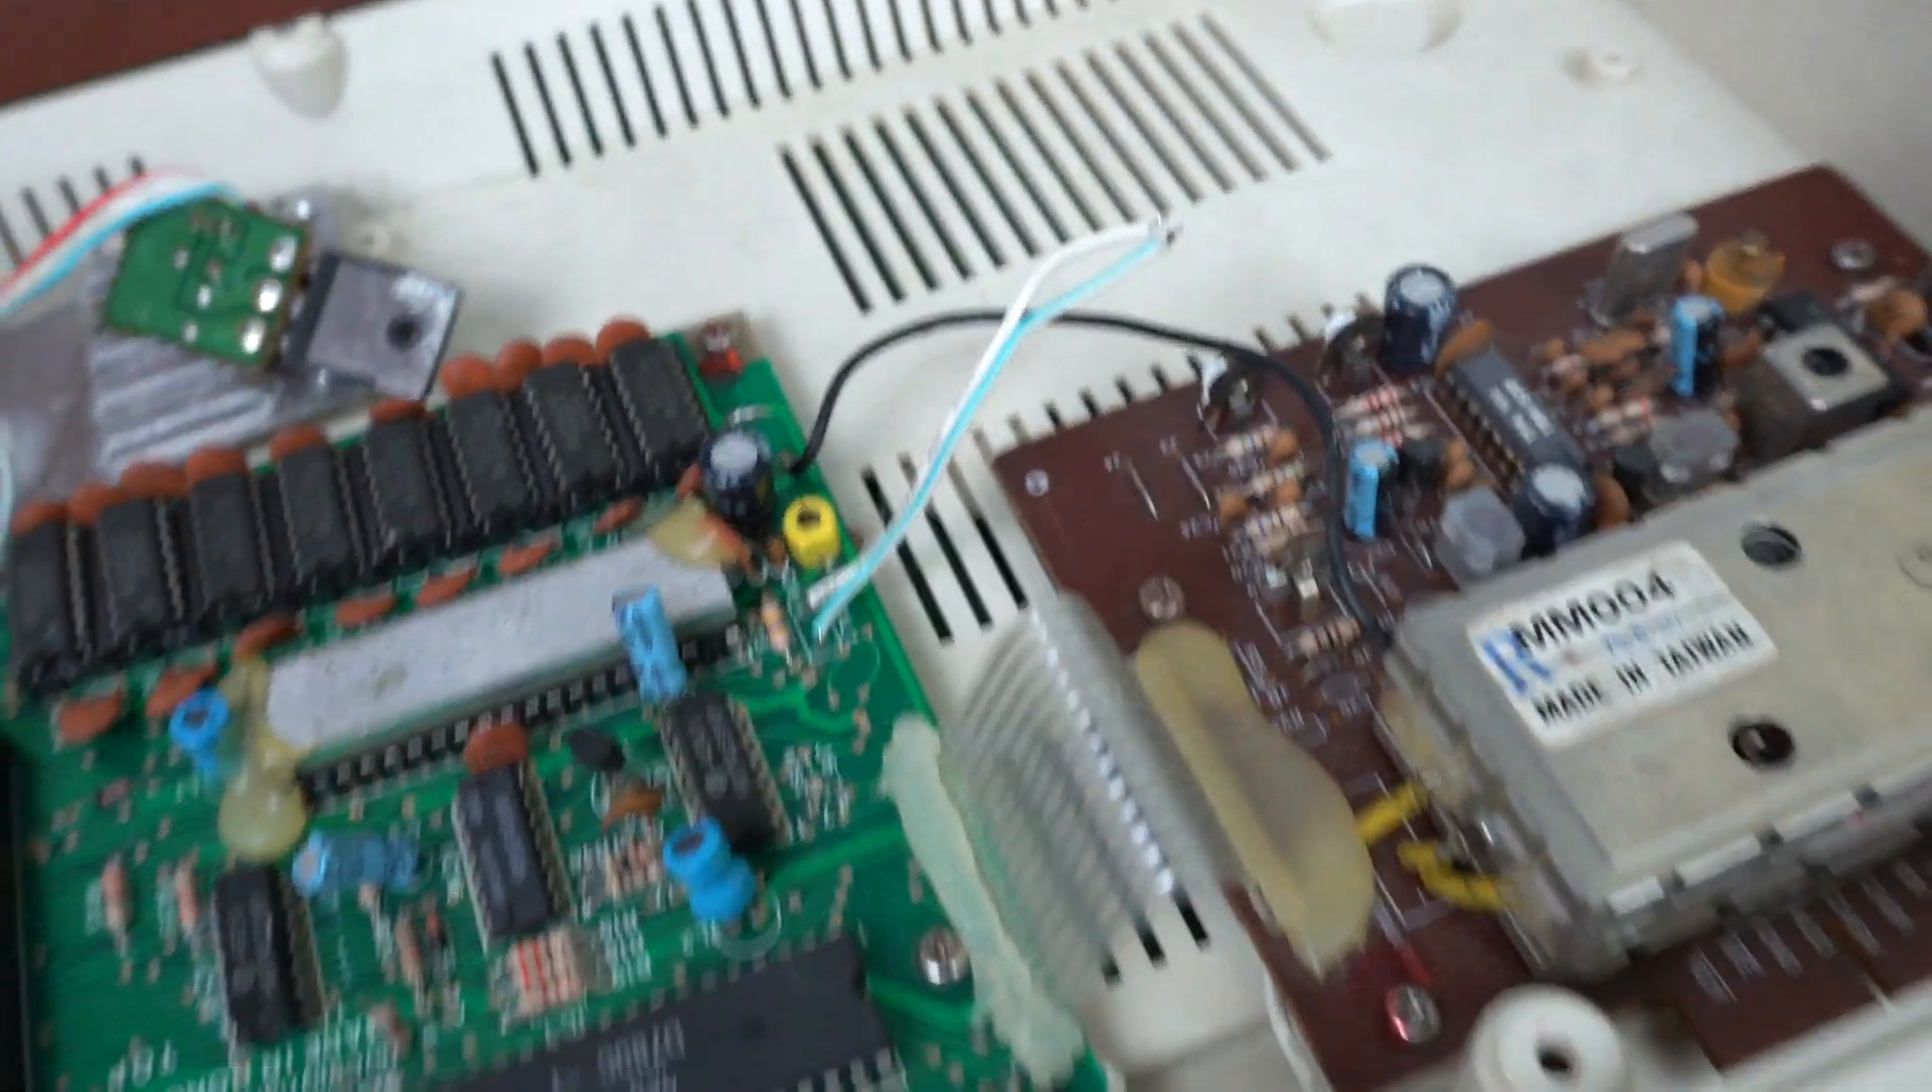And over here we have two cables that are not even hooked up.